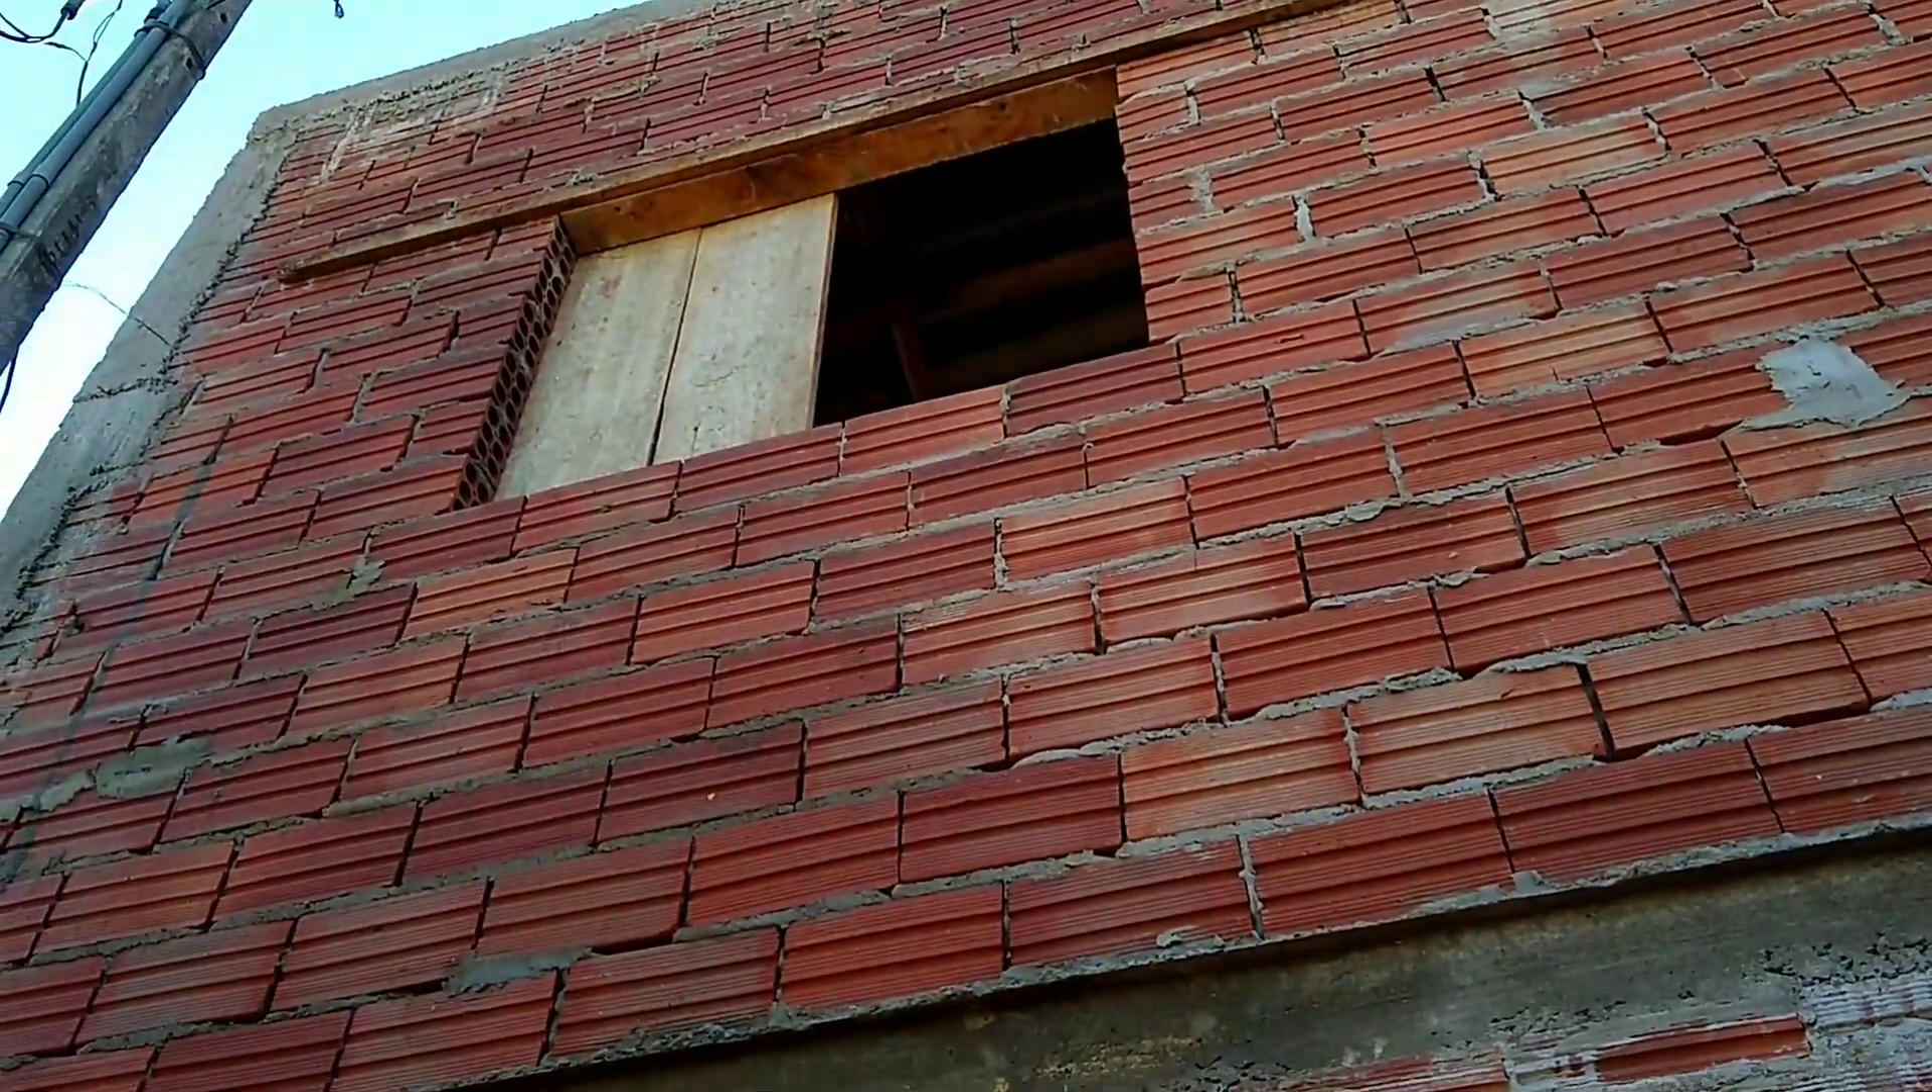Lá em cima é o quarto do Zepp Que ainda falta colocar a janela também.